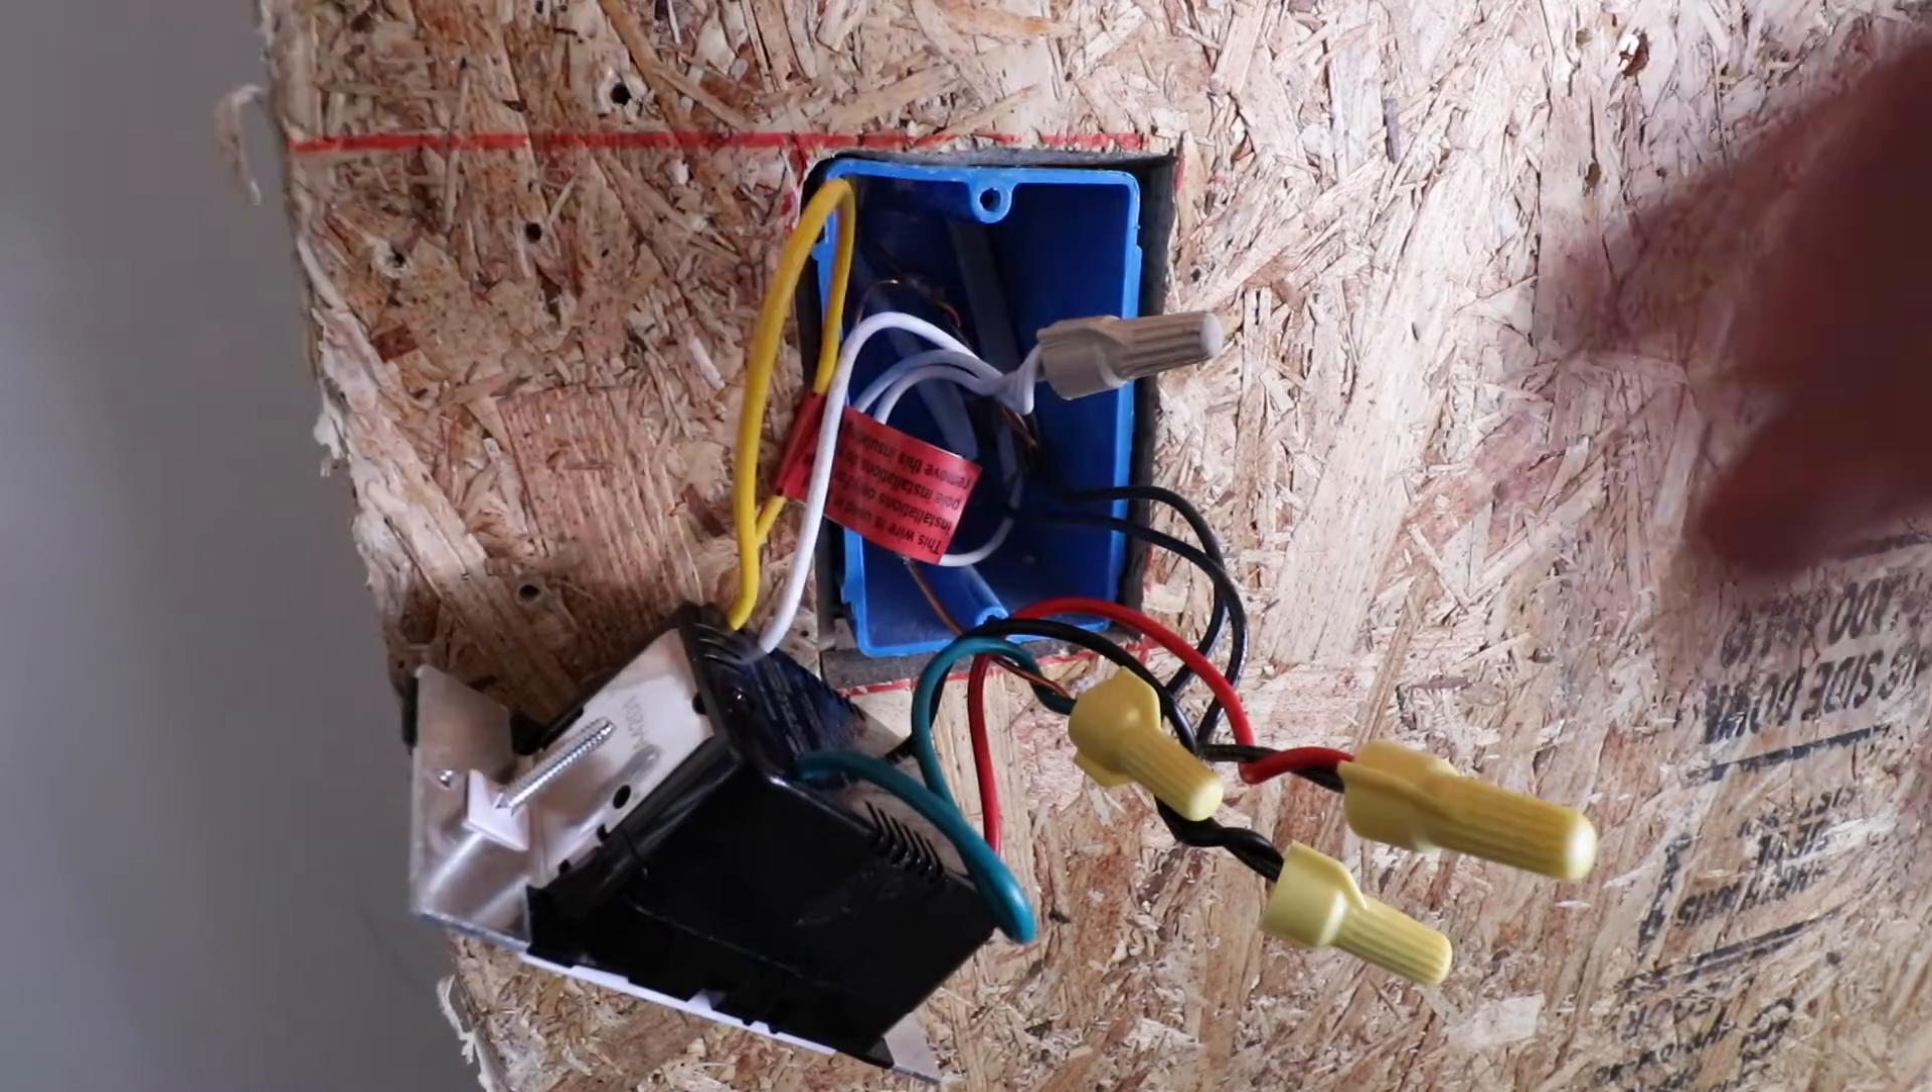Now that we've got everything wired up all we need to do is put these wires back into the junction box.